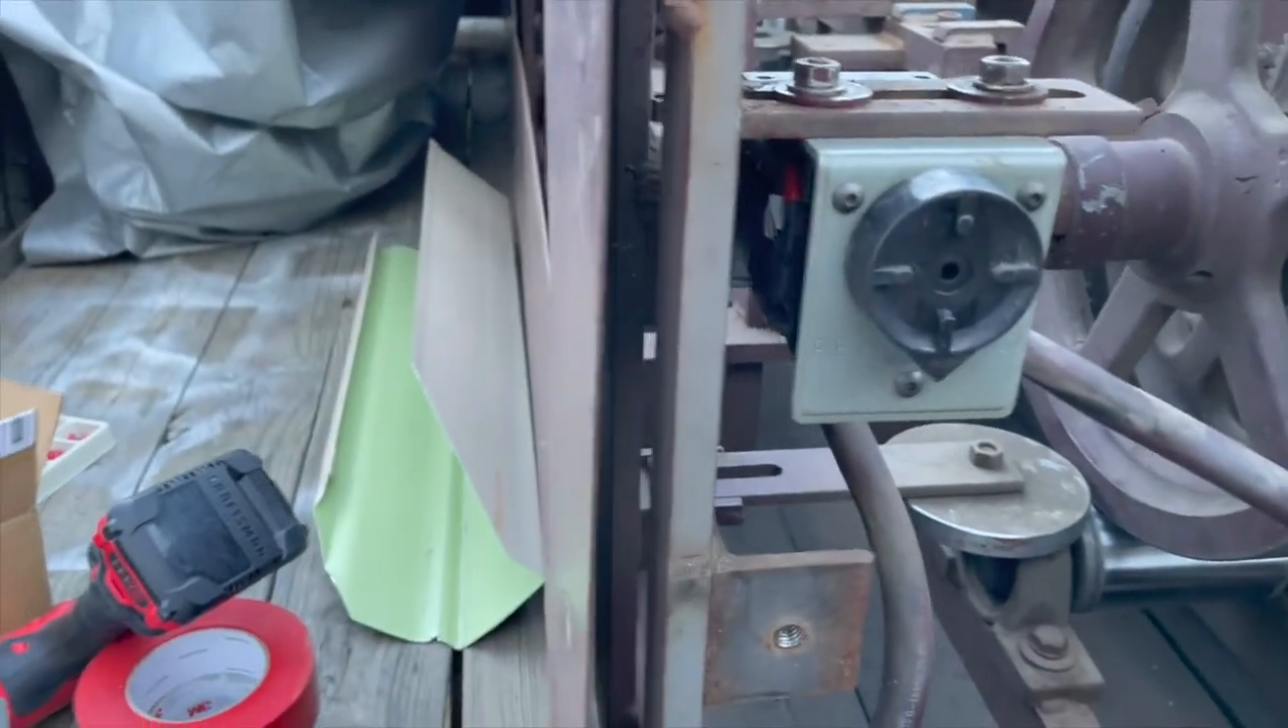We got the switch on I didn't put the uh handle on it yet.